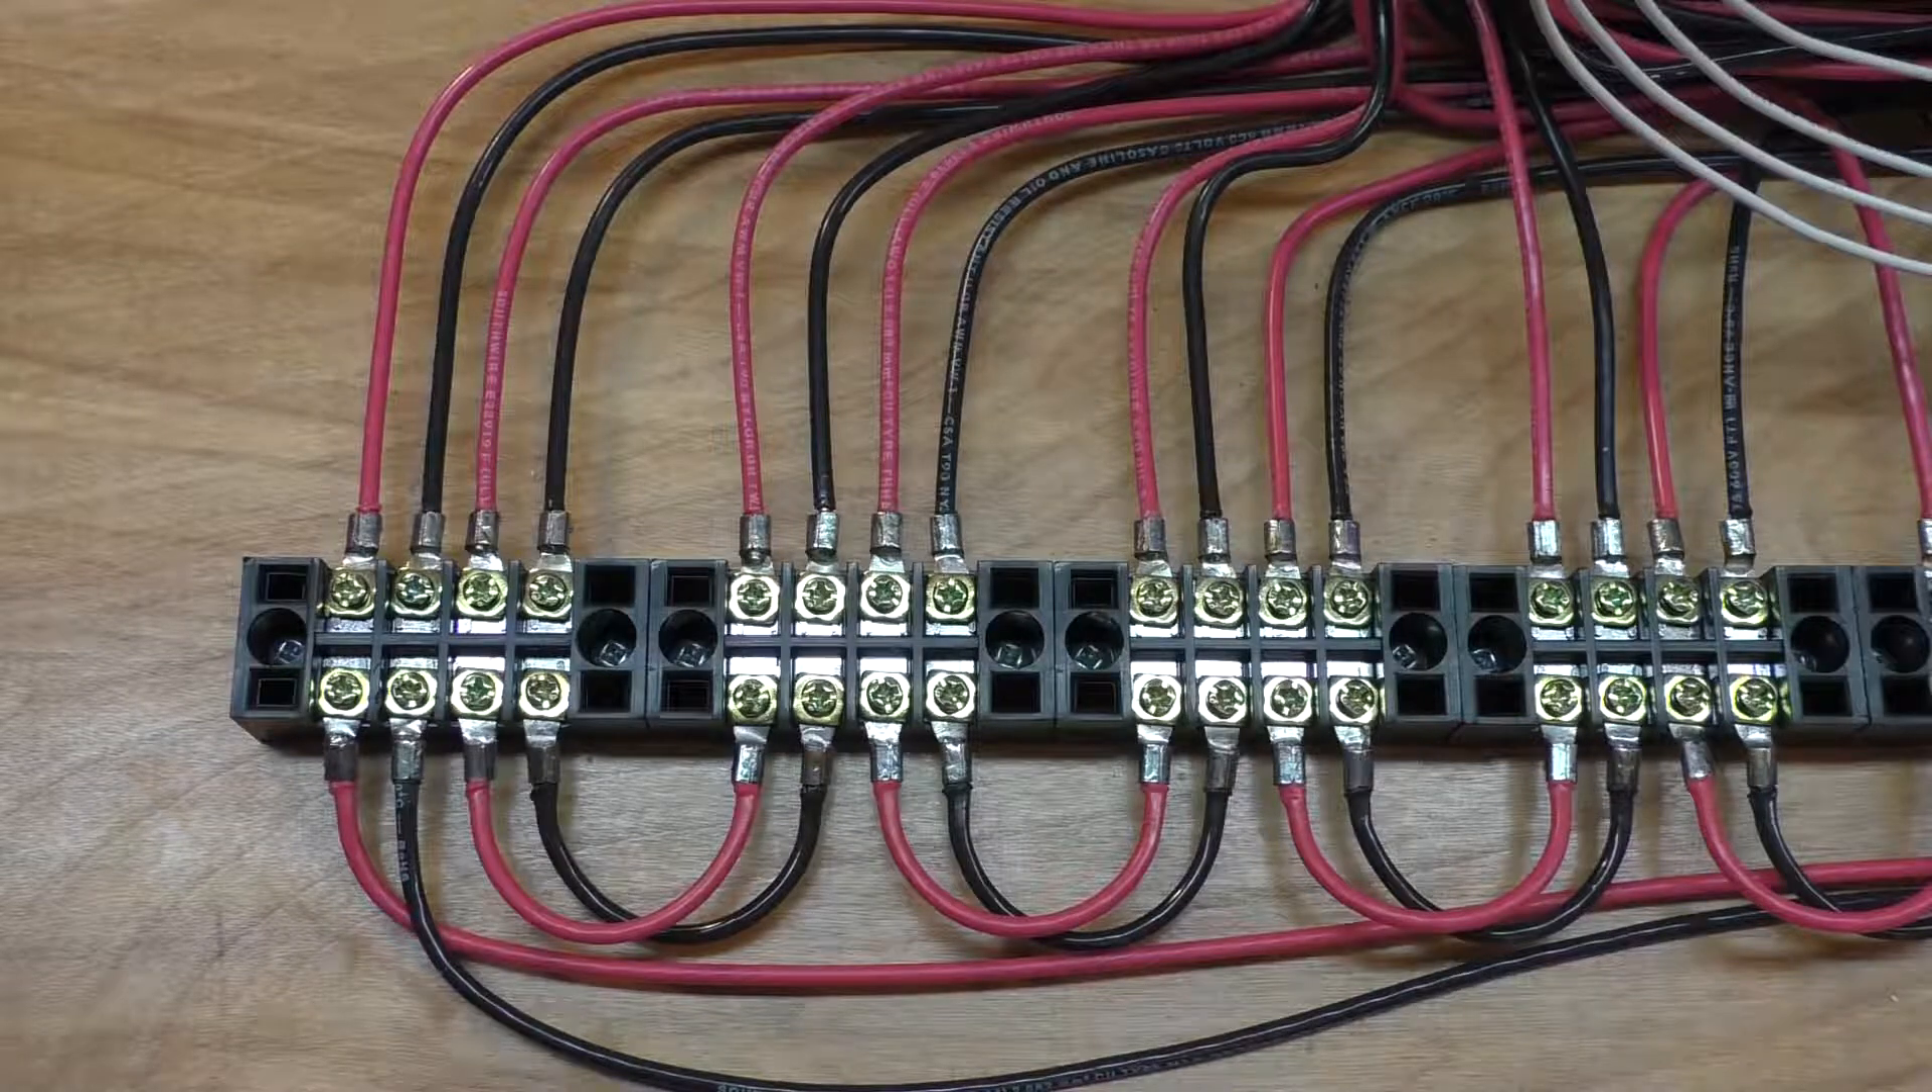I've installed a terminal block for each individual winding.